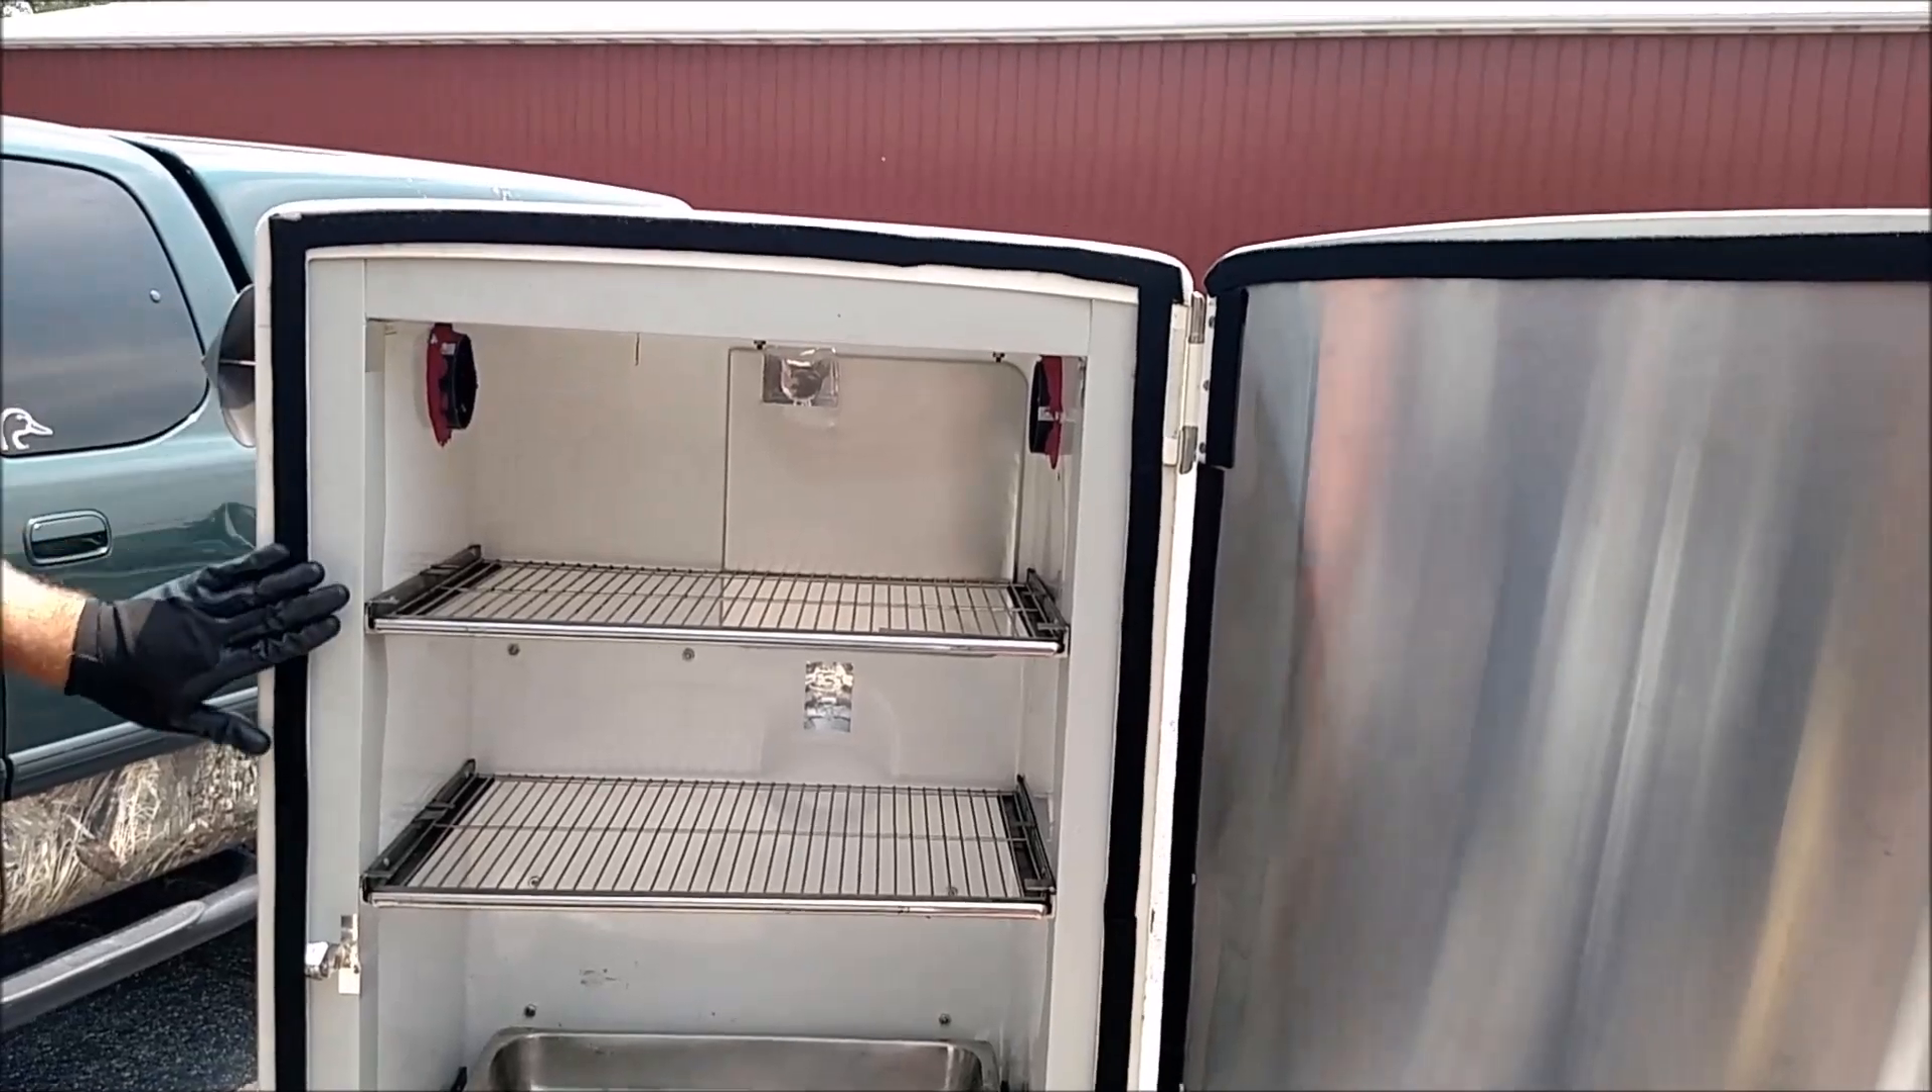We got our gasket applied. It worked out nice on this one.